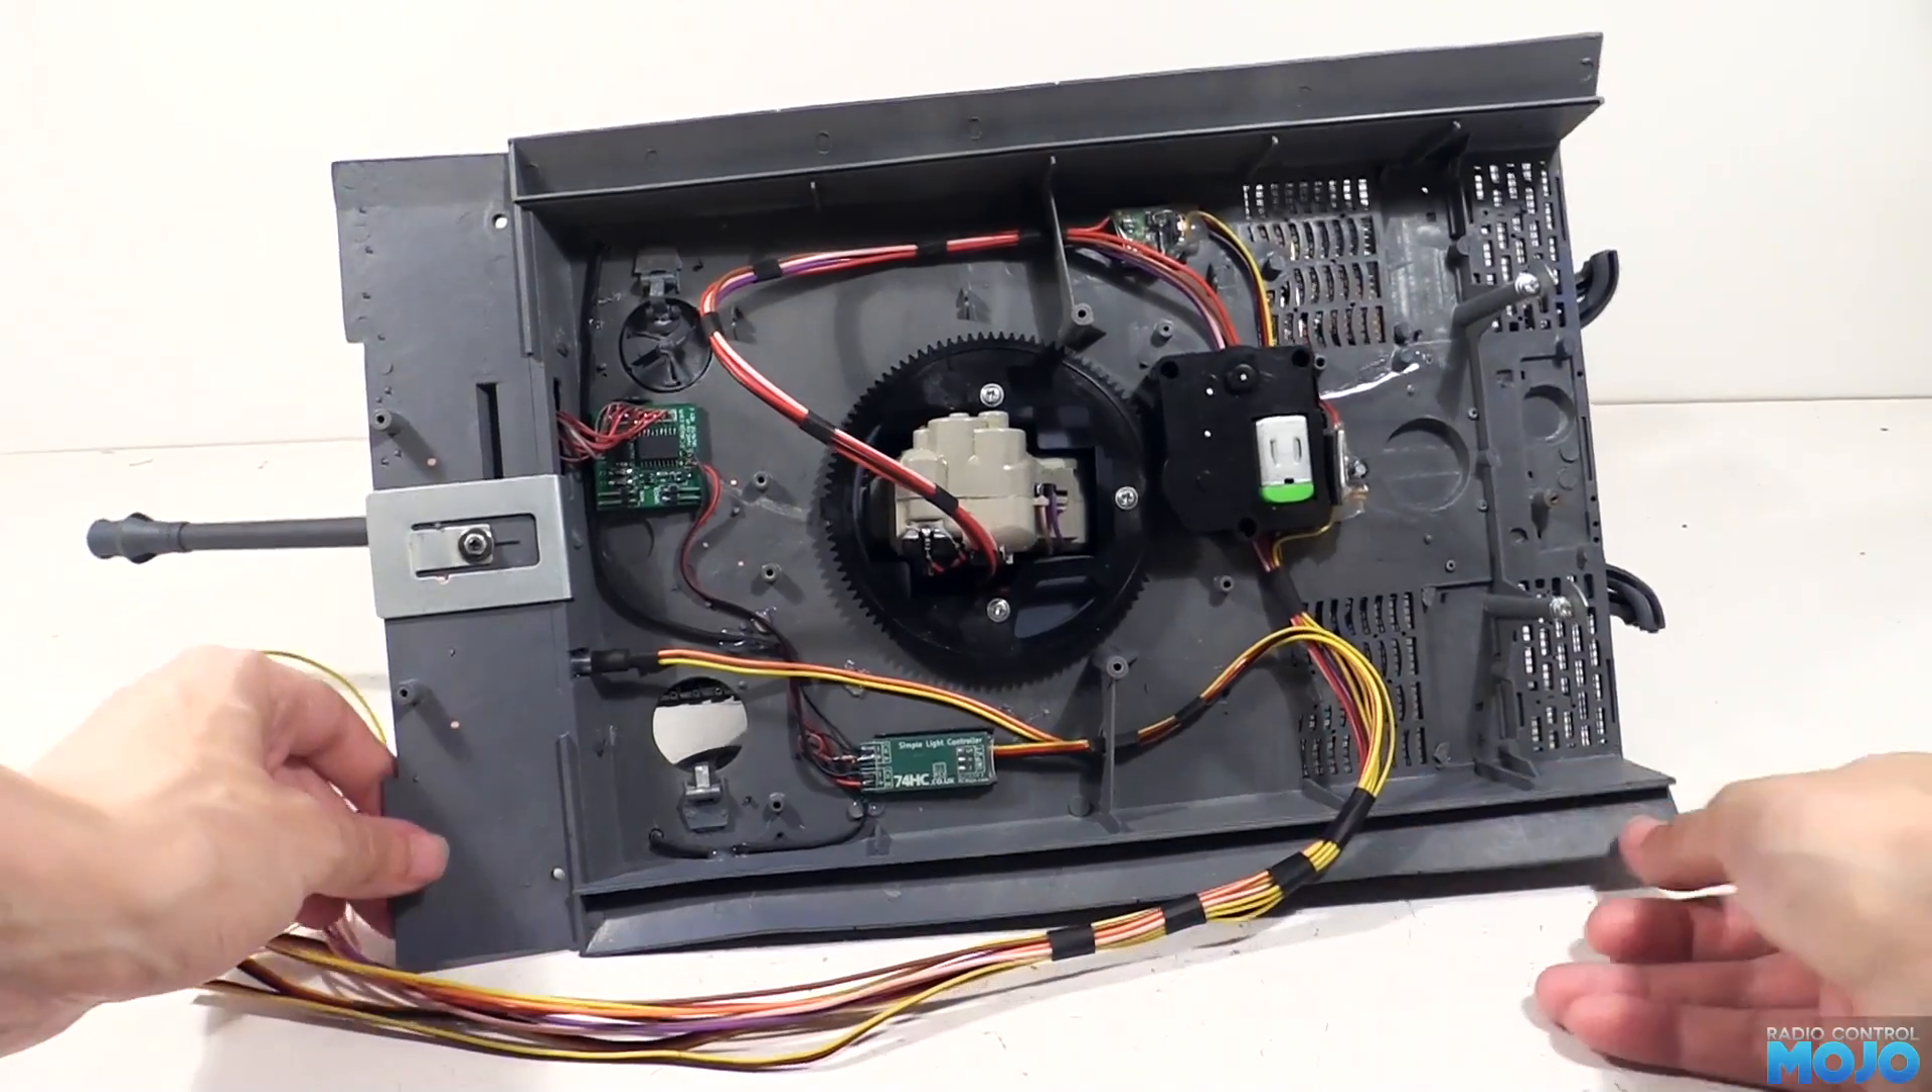Here we are then, the two parts of the loom are now done and joined up with the loose ends running down the side of the hull.